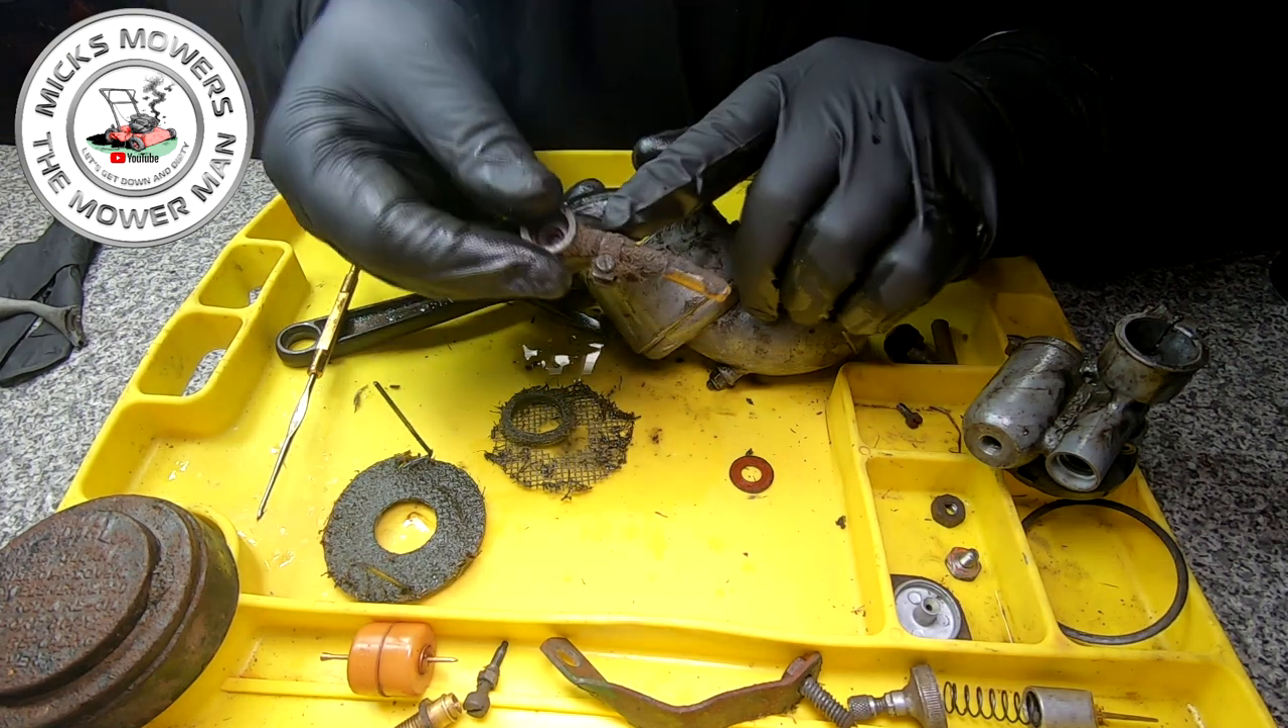That is the carburetor taken apart.